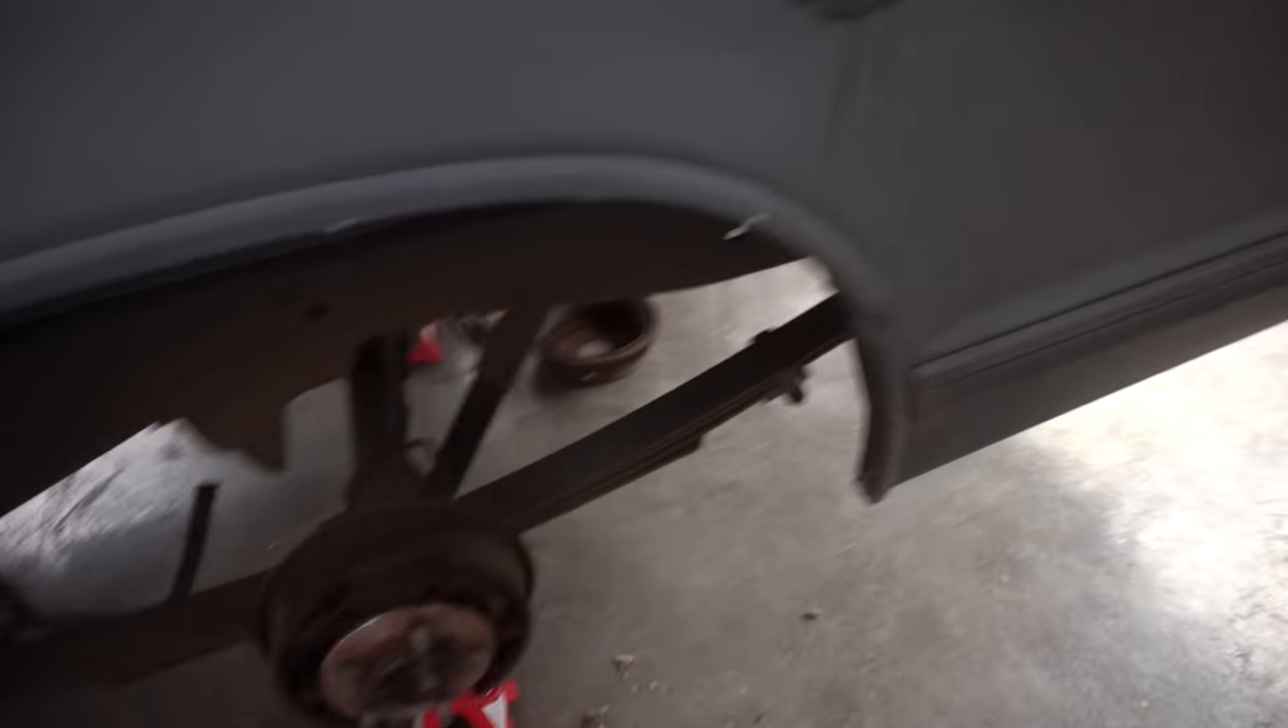We got the rear wheels off and we're getting ready to pop the rear end apart.